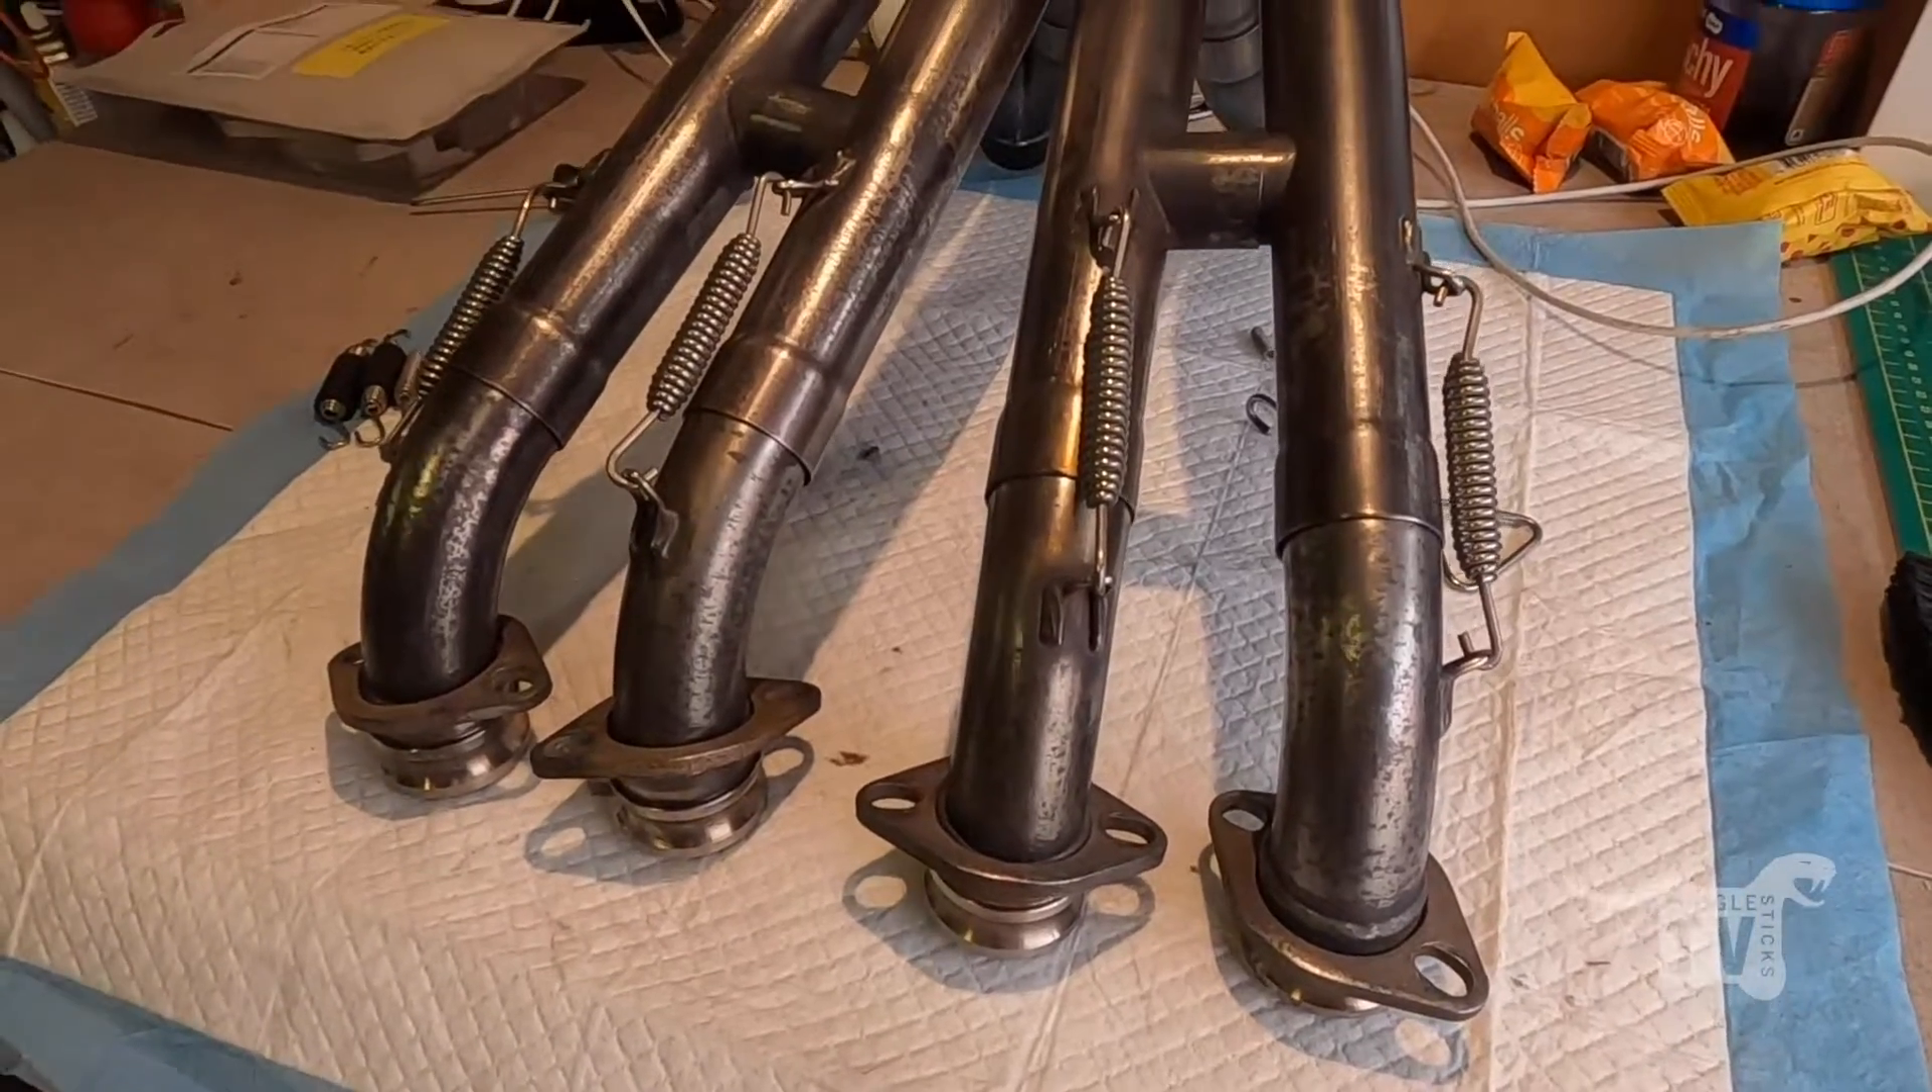Um, I think I've got all the springs and everything in the right position.